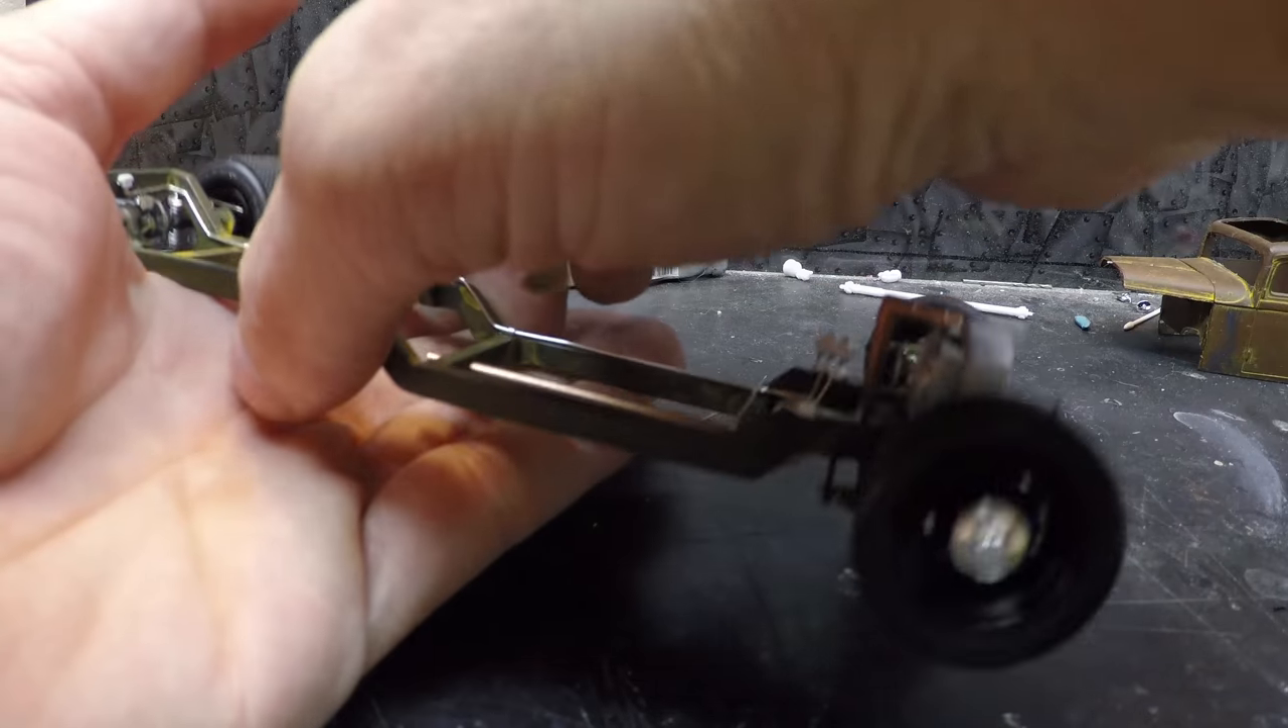Um wheels and tires are mounted on the uh the truck.